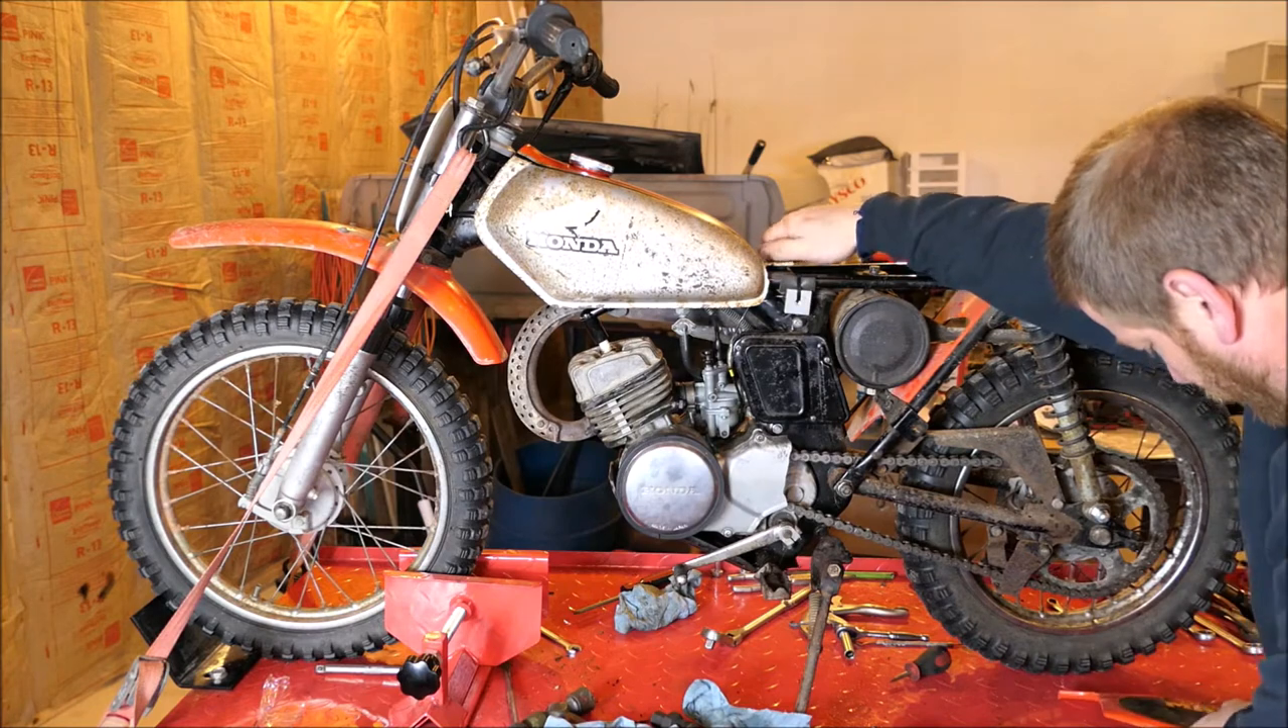Looks like all we got left is the seat and our little side plate.